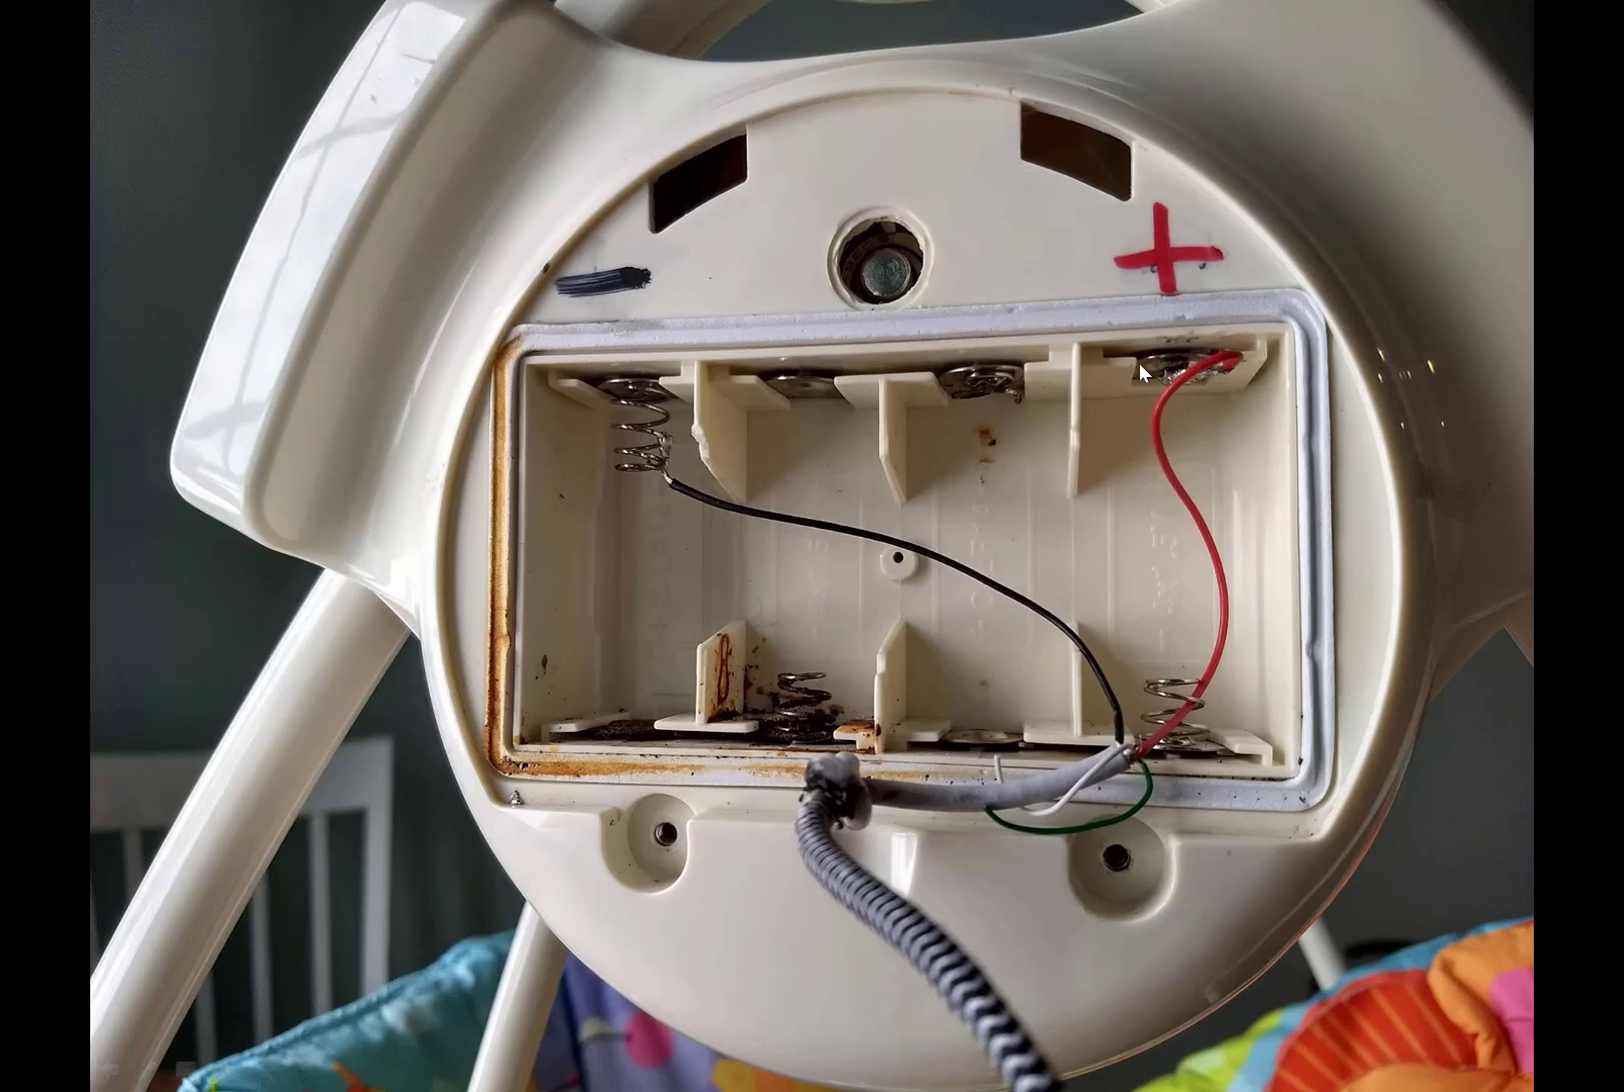I had my negative wire attached to the spring. I could have attached it up higher, but for ease of placement, I just went ahead and did it there.